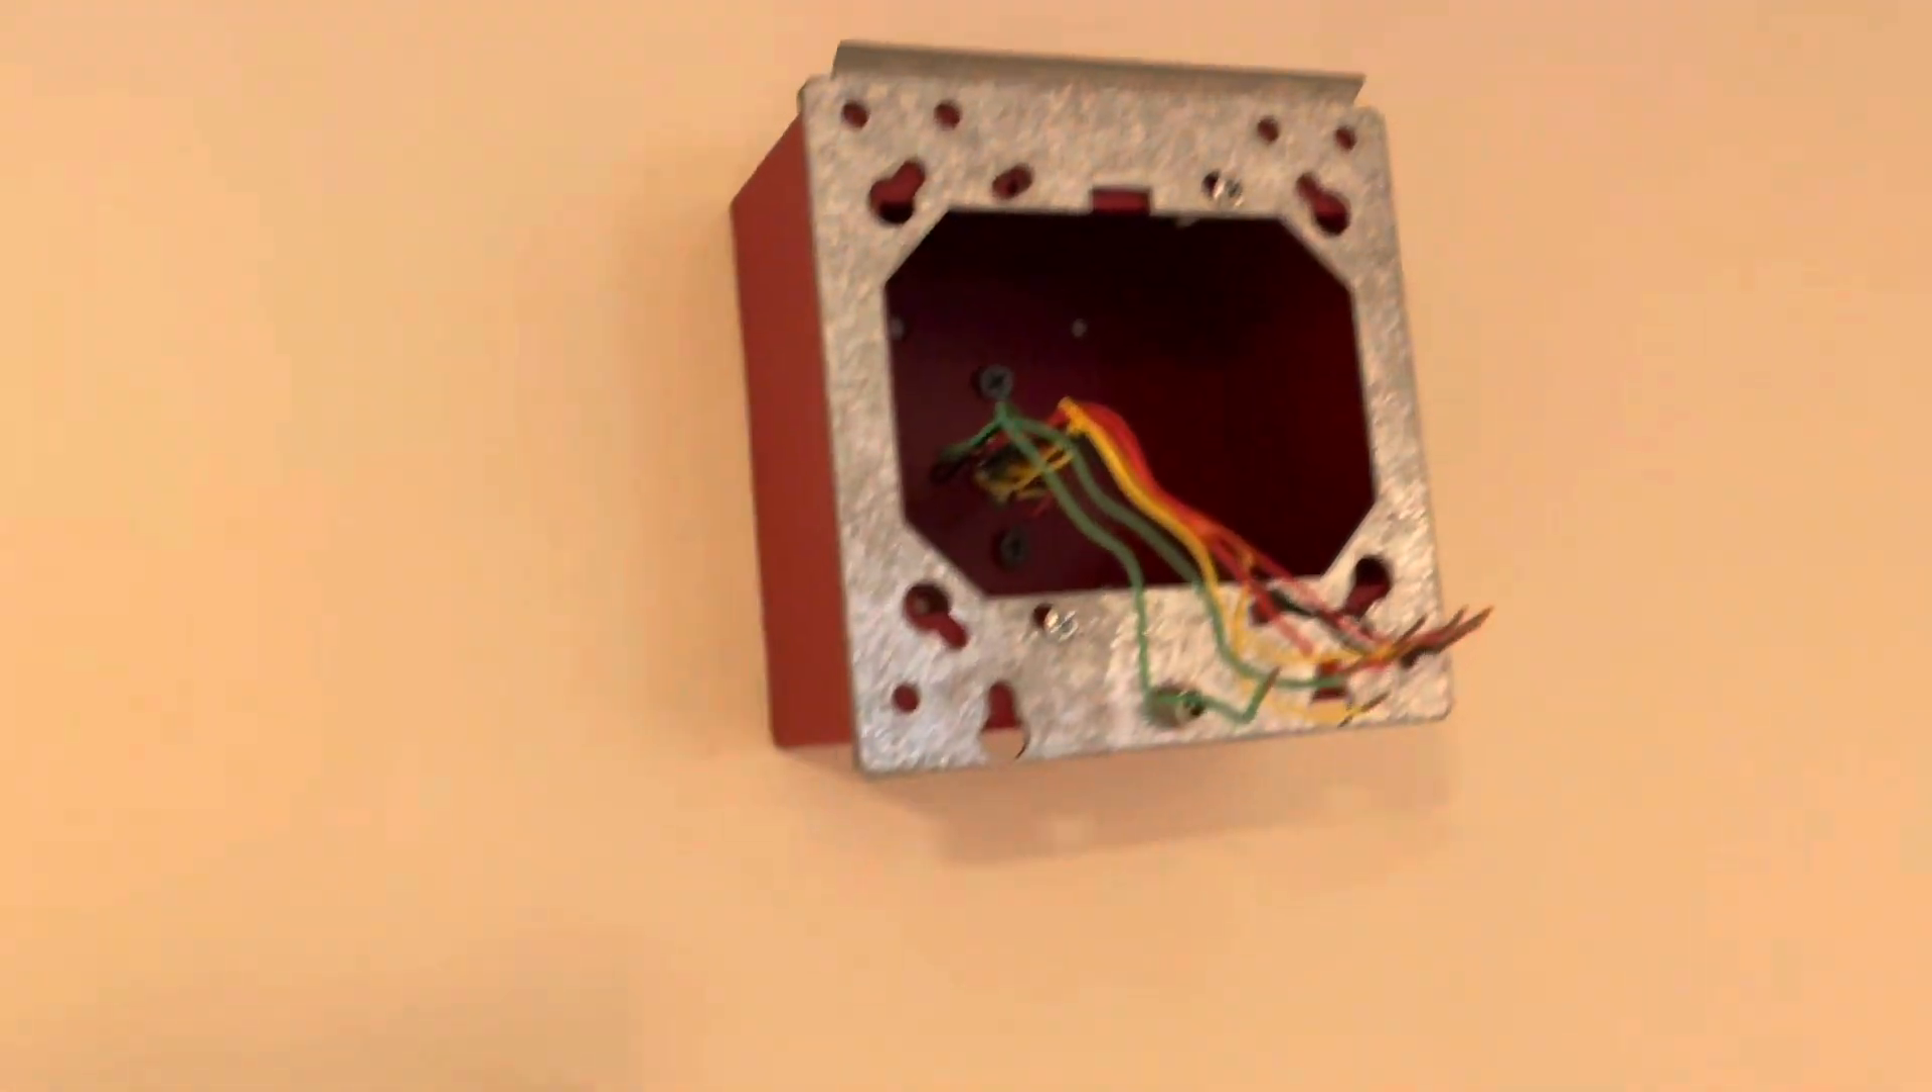So there we go the box is attached to the mounting.